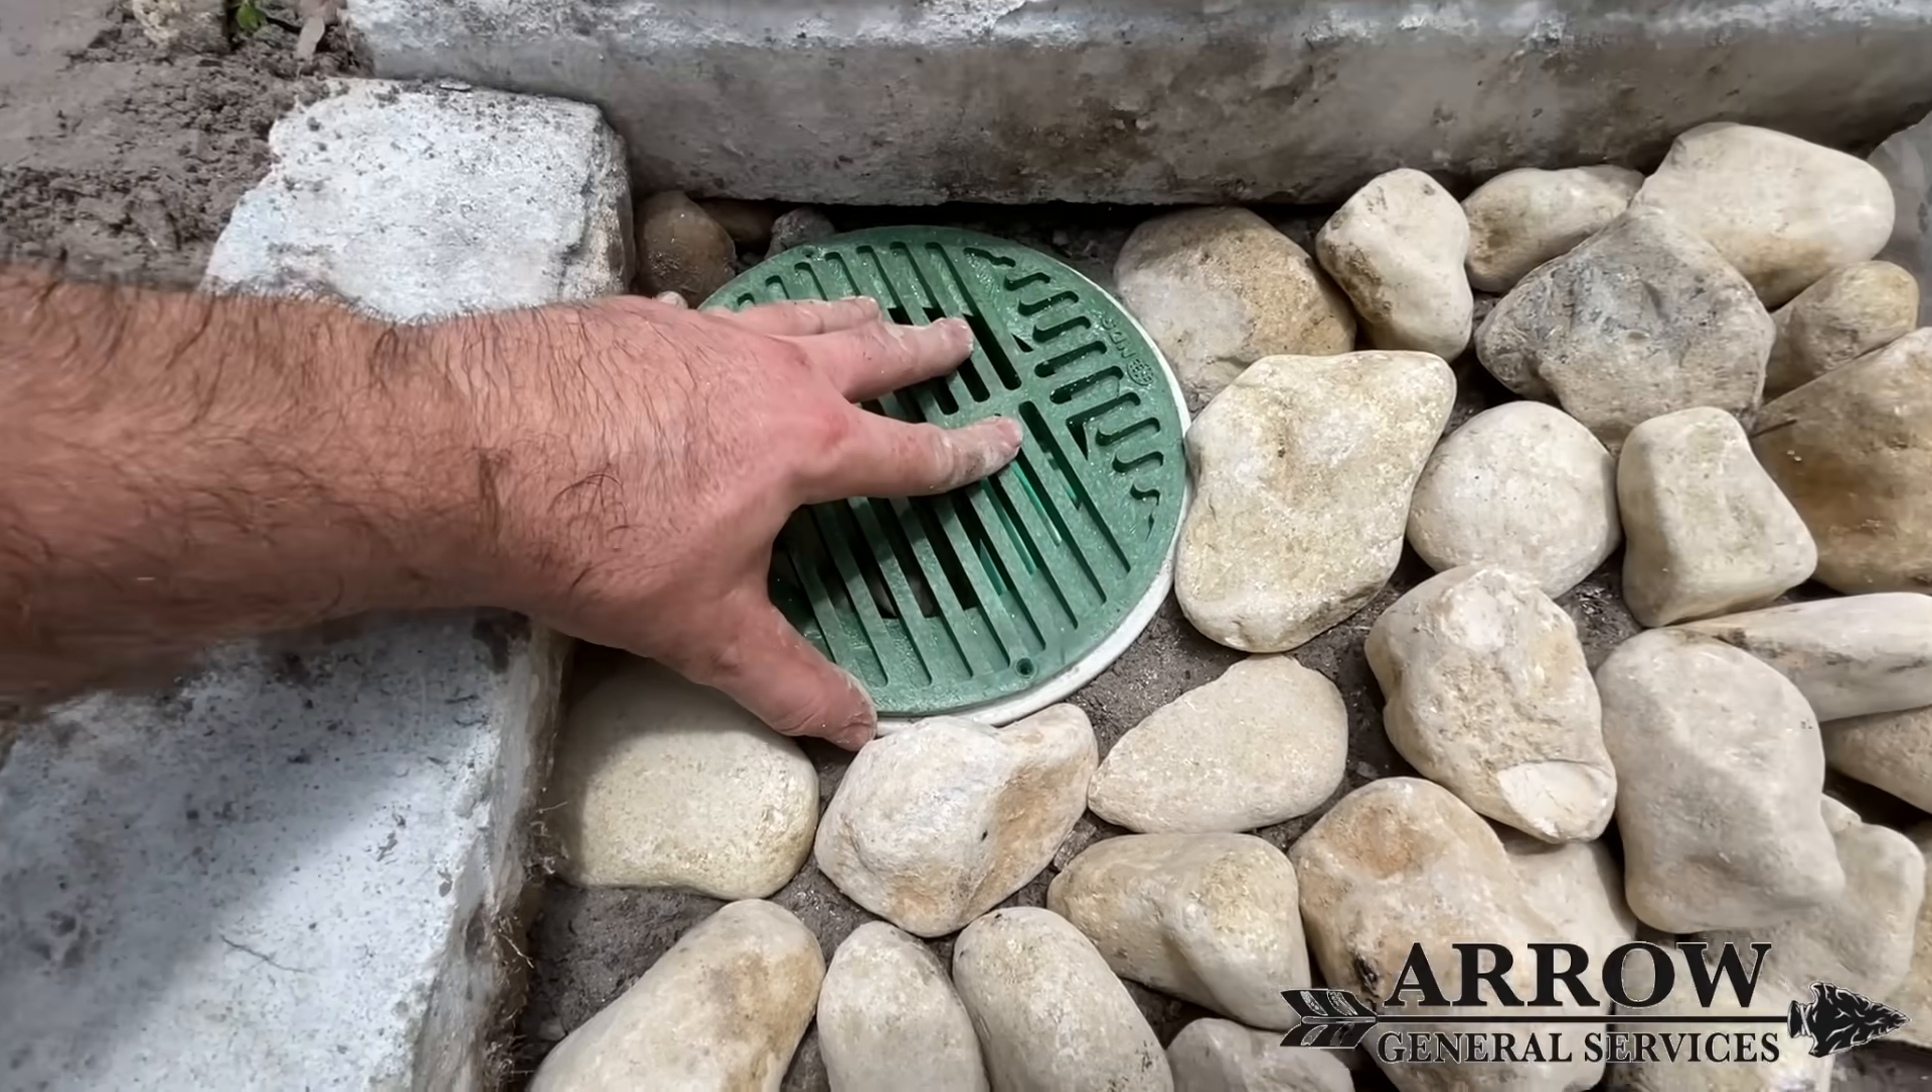Now we went ahead and we just used some of those cut pieces of concrete to put around this catch basin with some drain rock around it just to help keep the soil and dirt out.